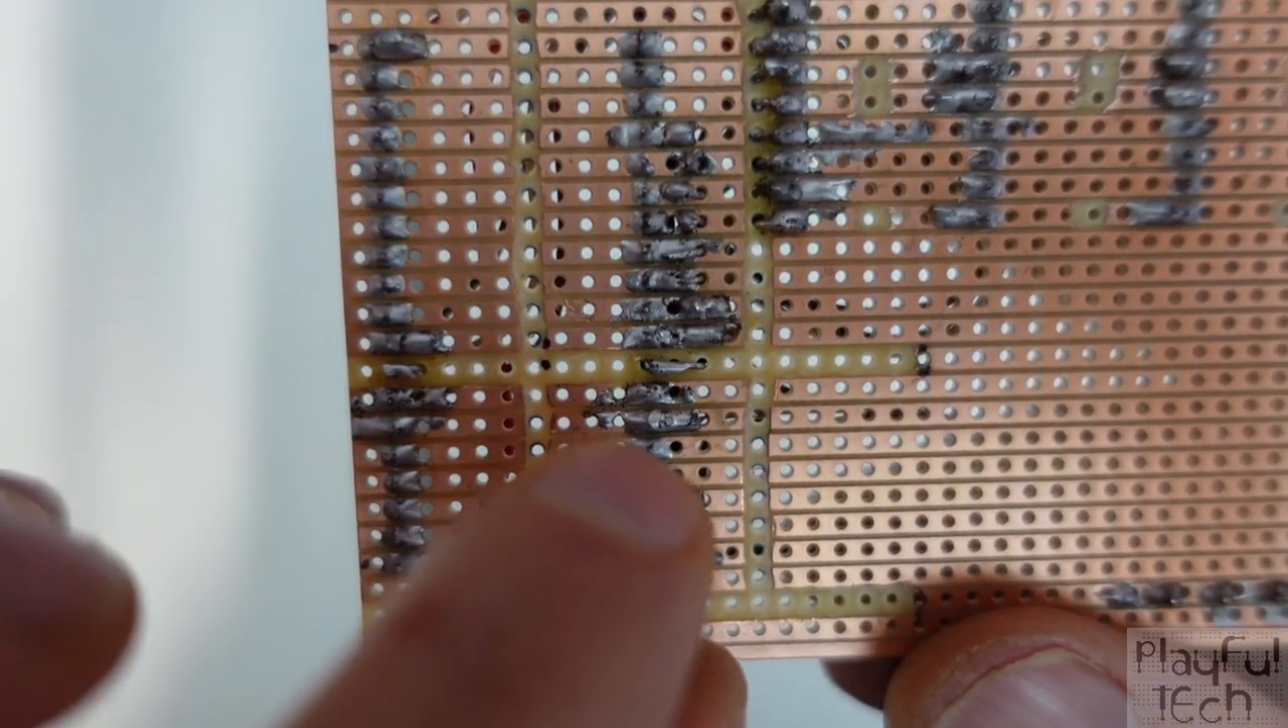So here i've soldered the legs of the components on this side of the board together to make a connection.